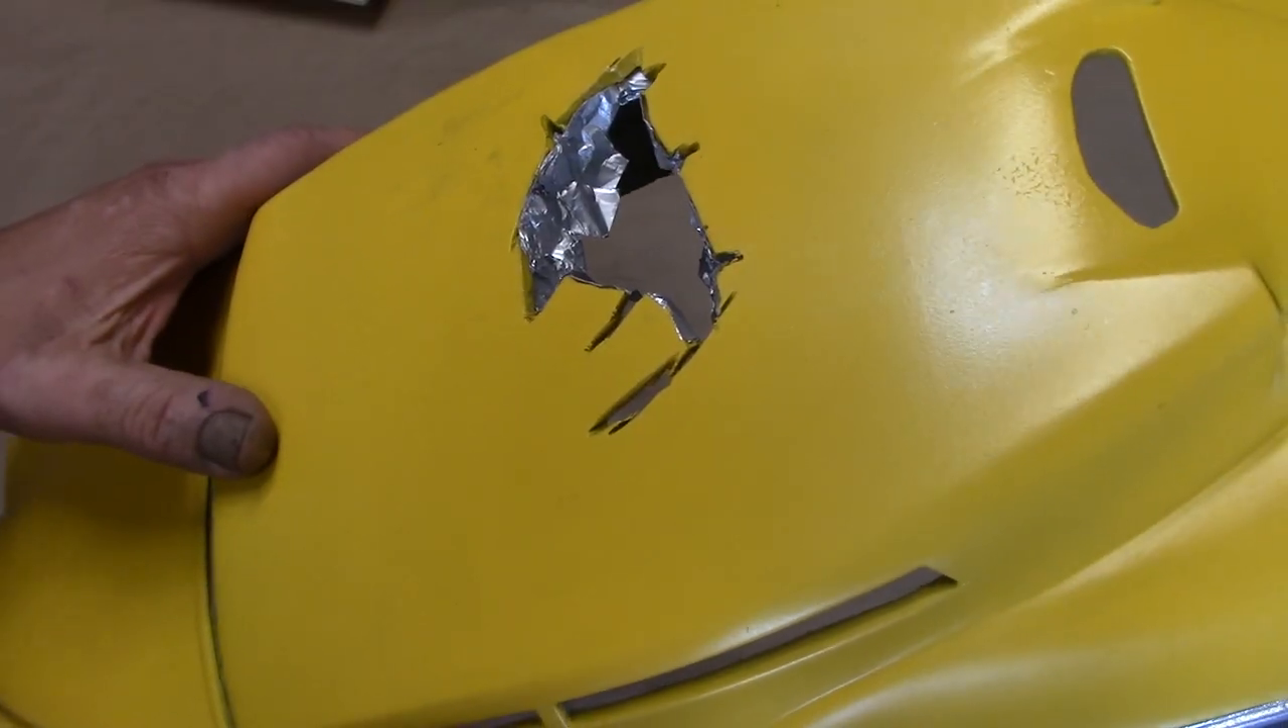Here you can see I've got that tin foil glued down to those edges. Just at the very edges.